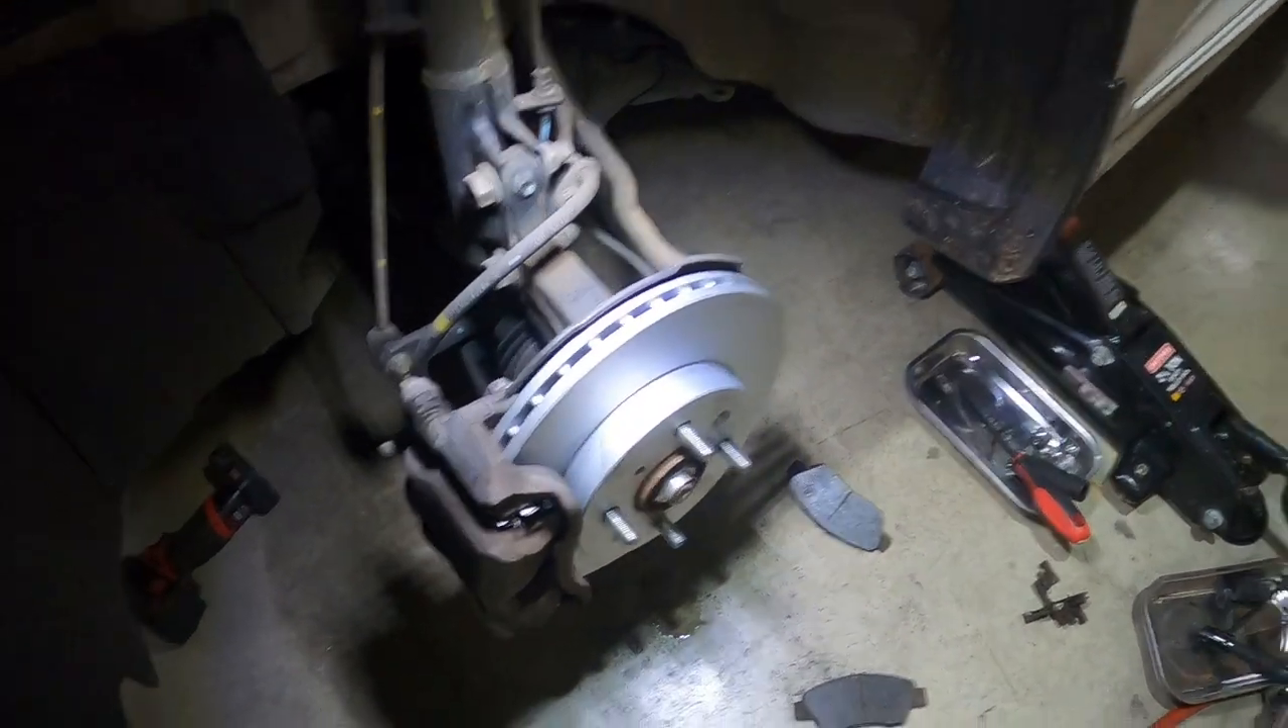Now all that's left to do is put the wheel back on again.